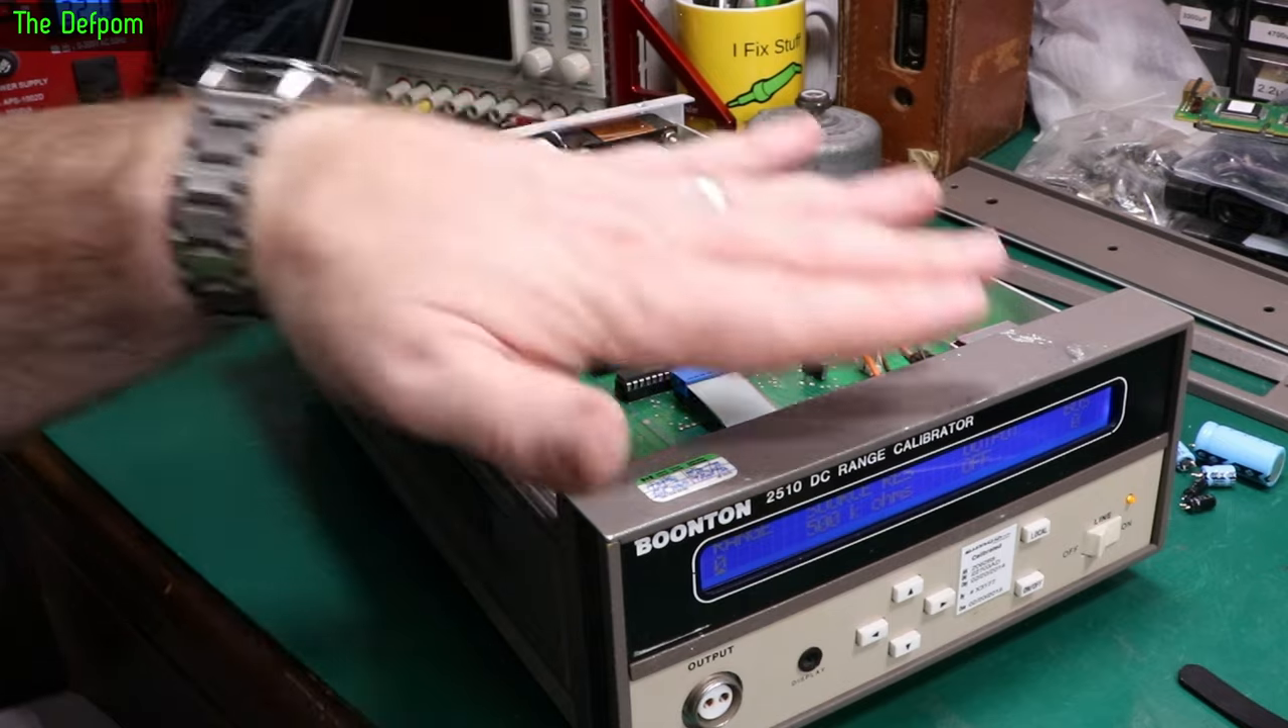That's our project just about done. Just got to put the top back on again. And the side panel.